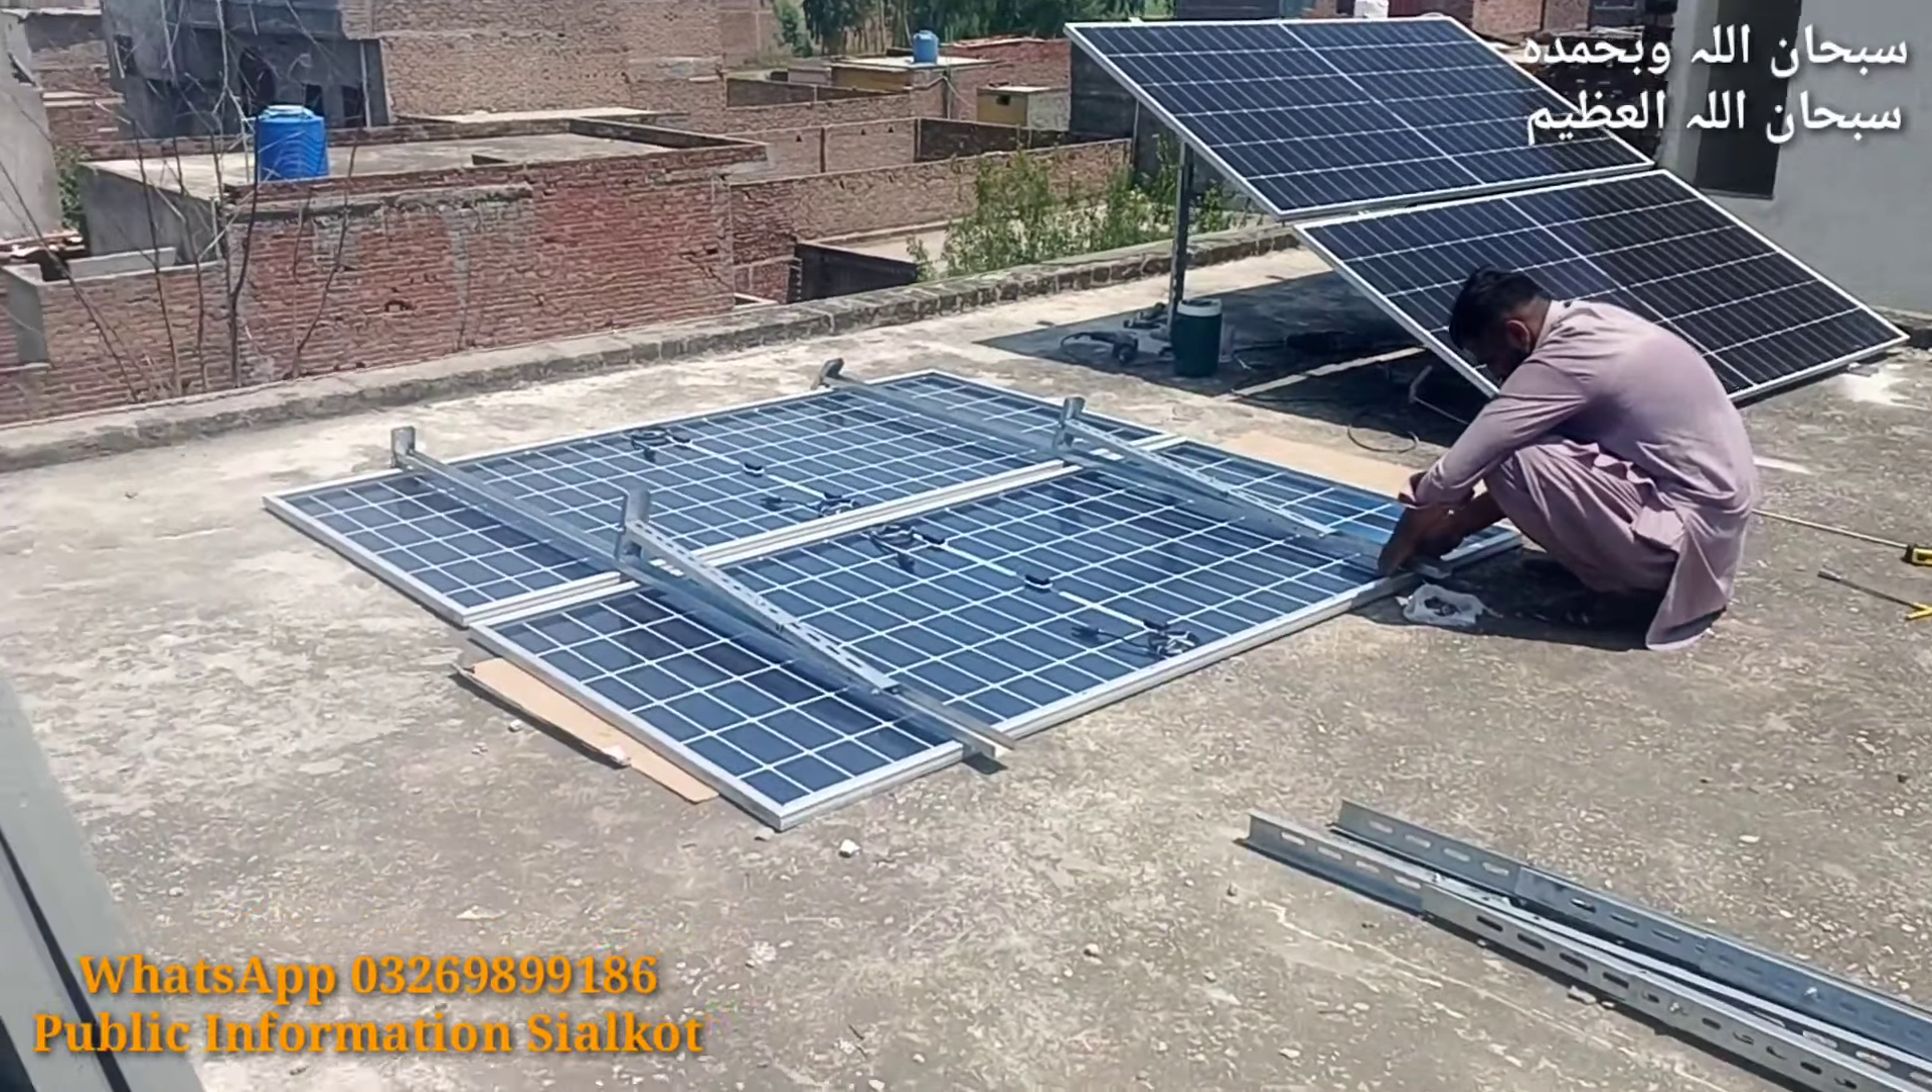ہمارا ایک سیٹ لگ گیا ہے اور دوسرا بھی ہم لگا رہے ہیں۔